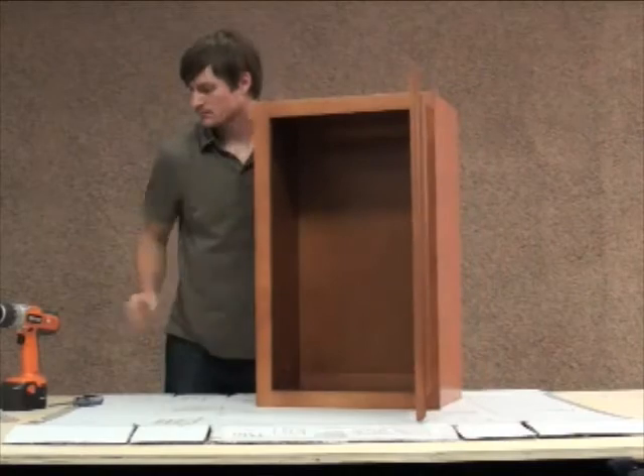So, basically, I have an assembled cabinet. The only thing that's left is the shelves.